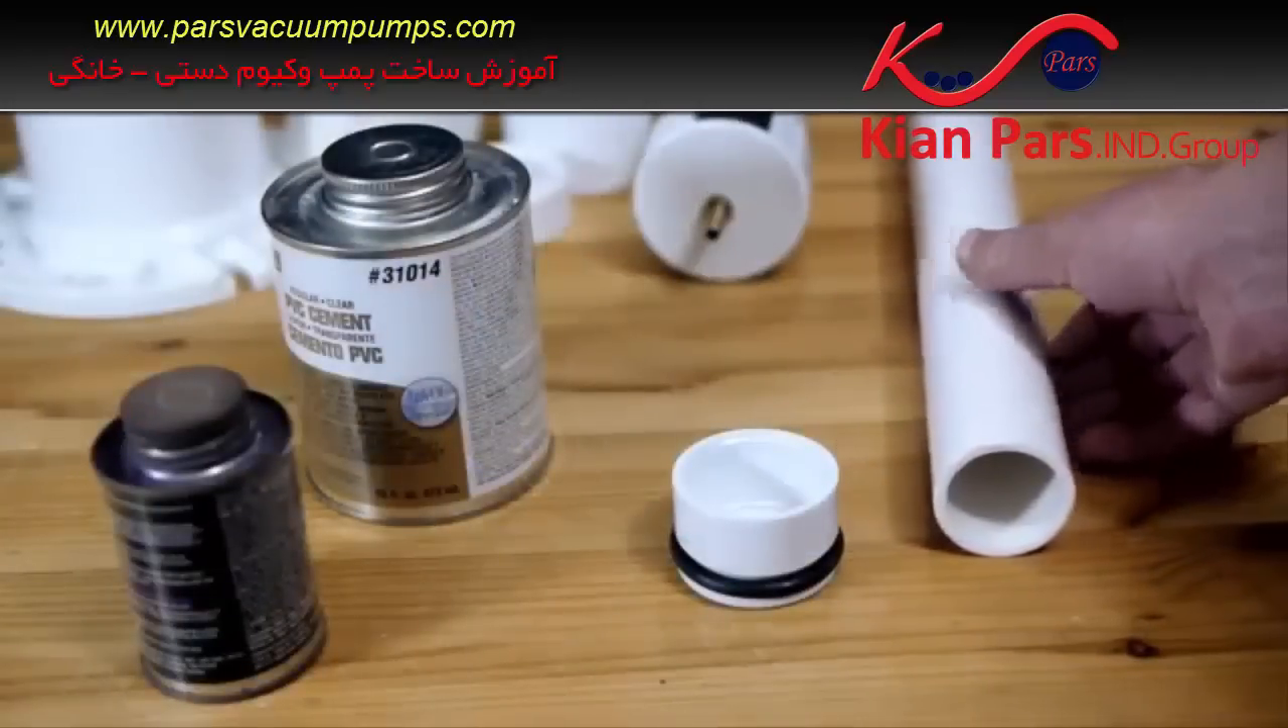Once the O-ring has been snapped into the groove, the piston is complete and it can be mounted to the pump shaft which is a 20 inch length of inch and a quarter PVC pipe.